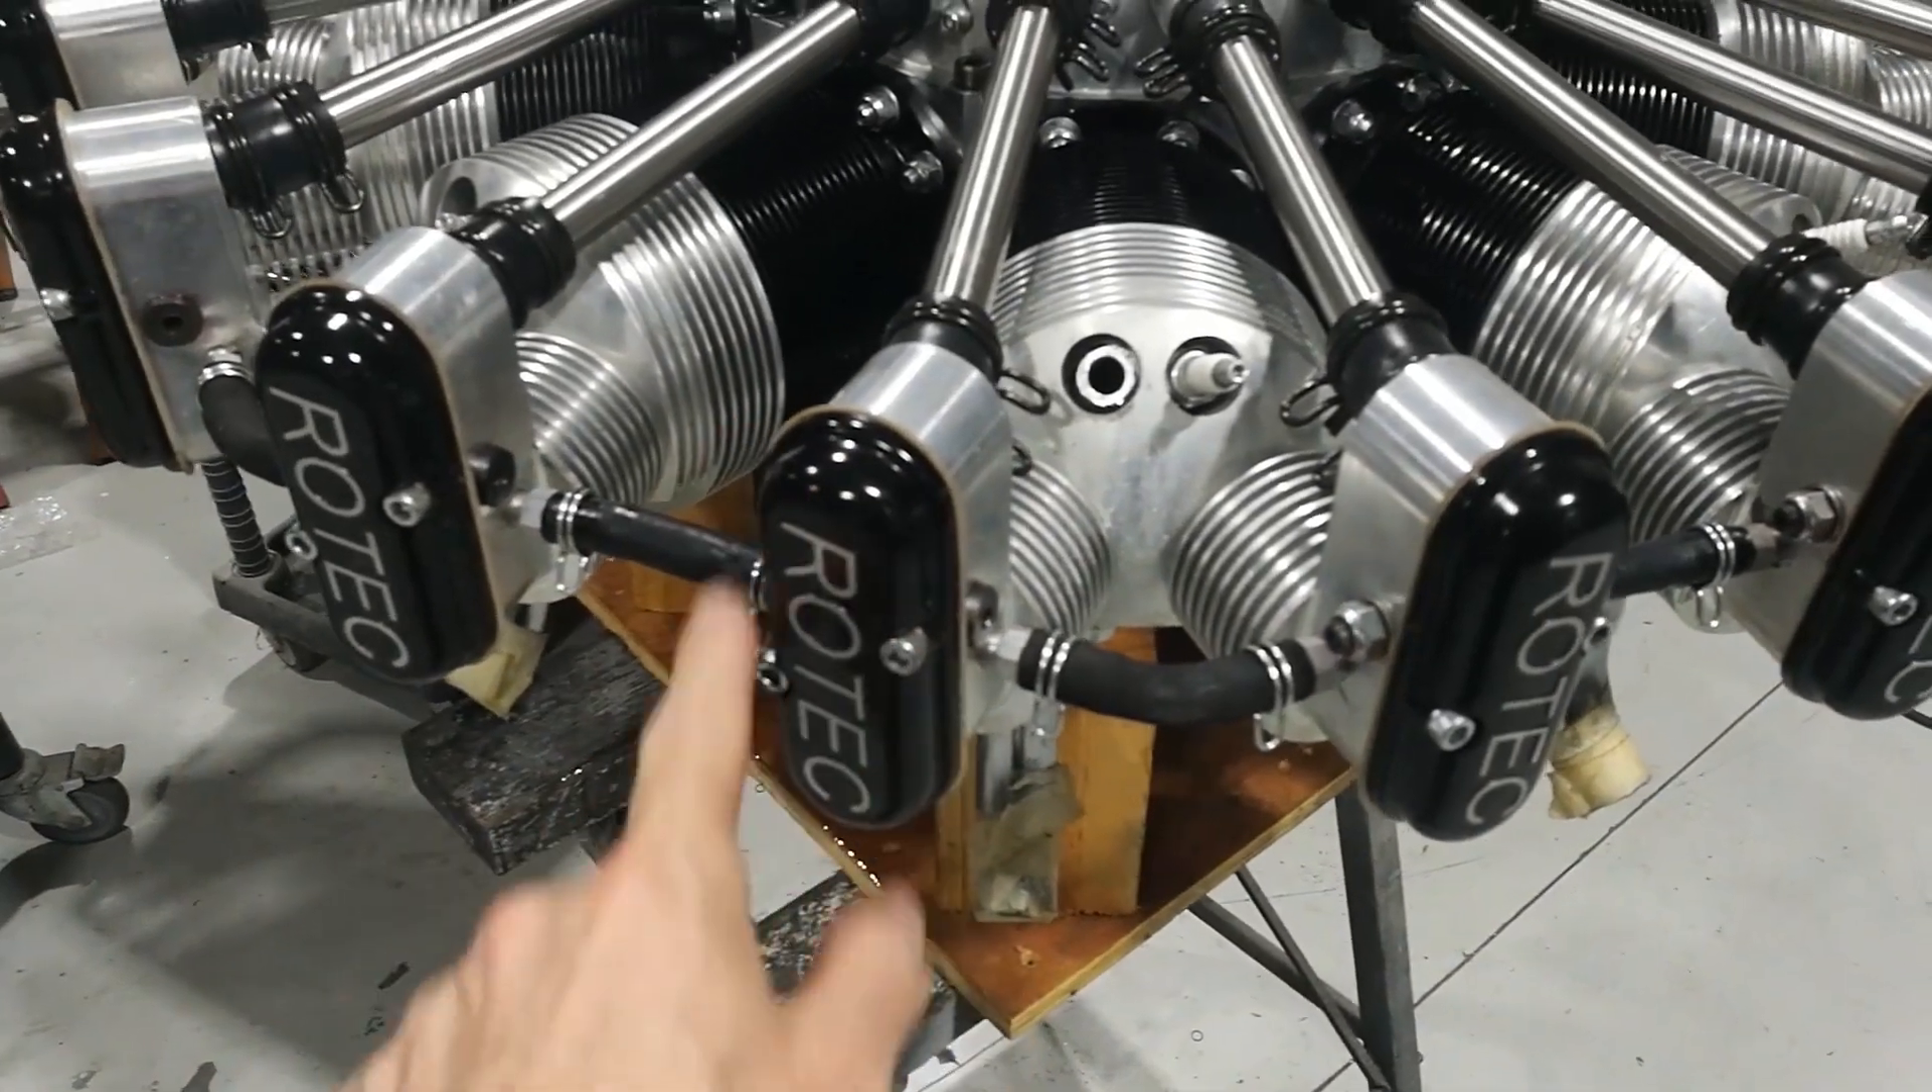Got all the pushrod tubes fitted. Got the new rocker covers on.